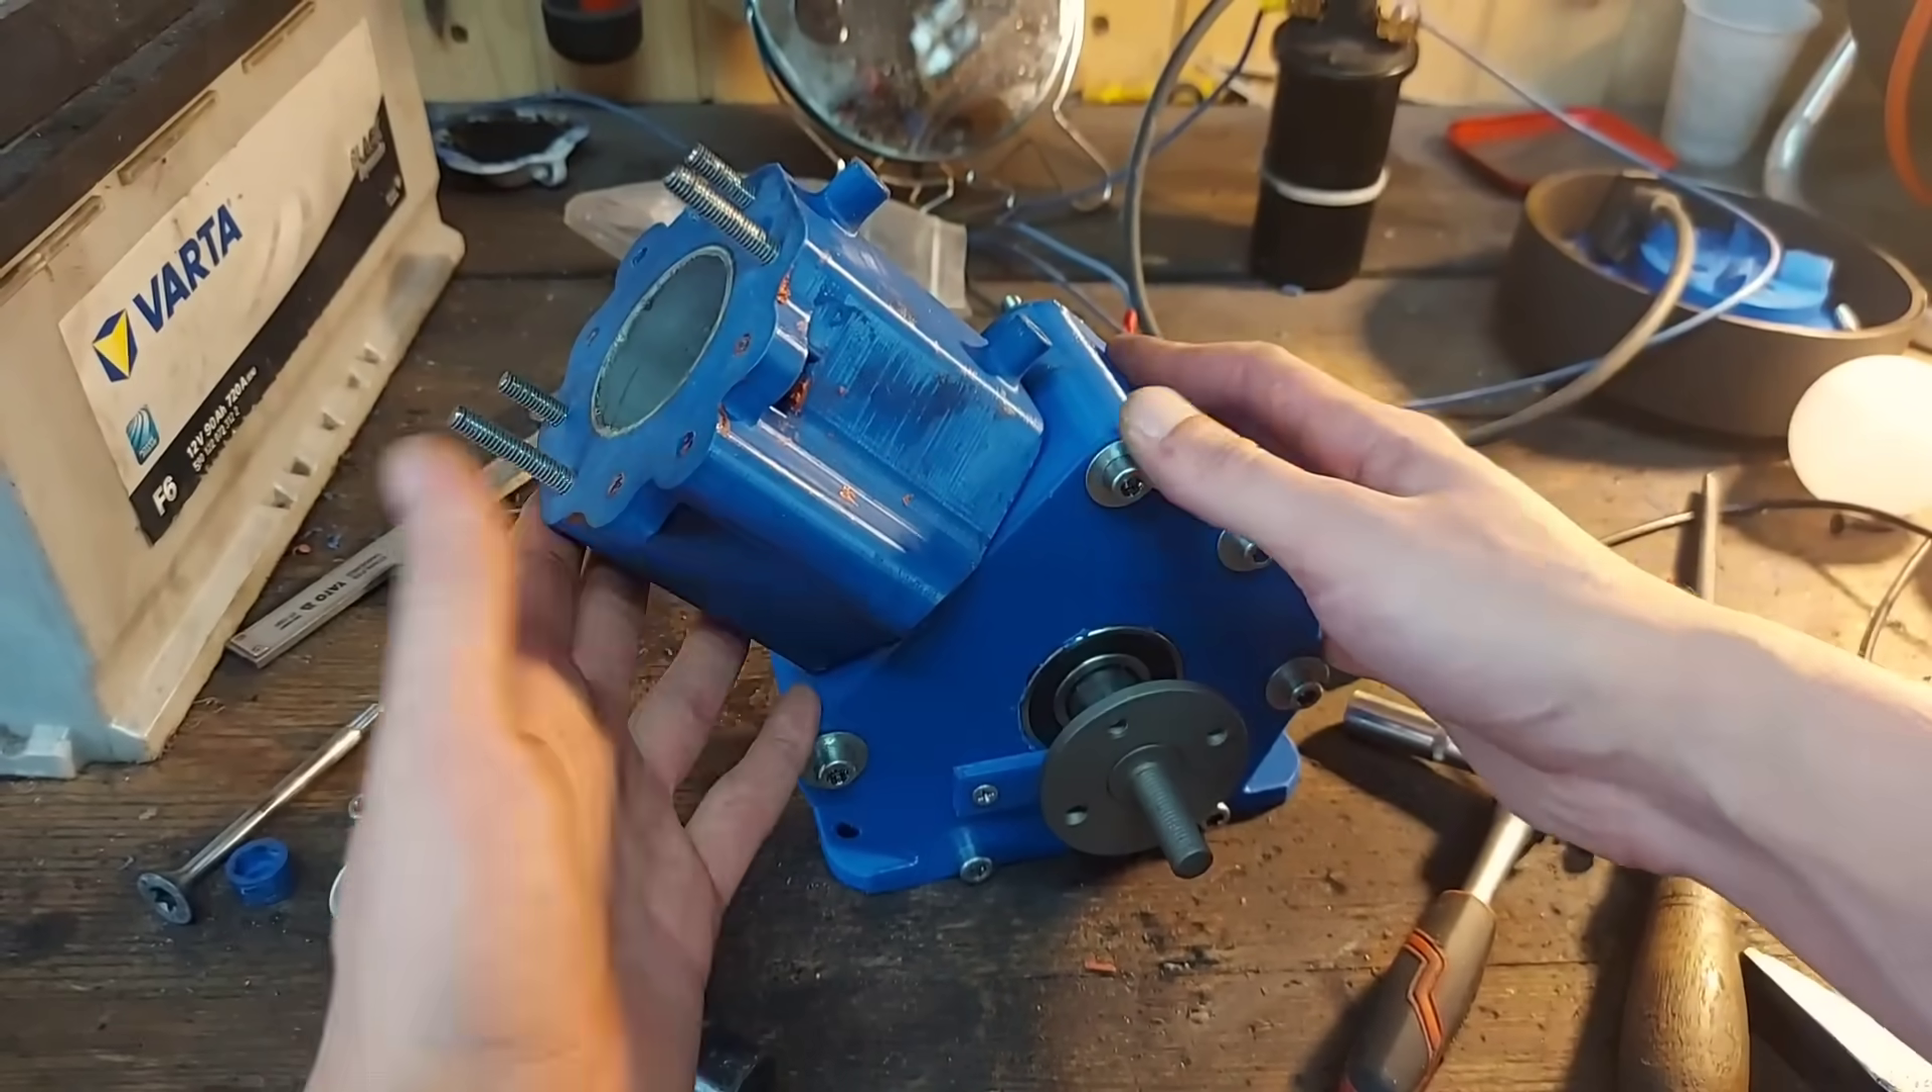Now that we have the cylinder on let me show you the new head.